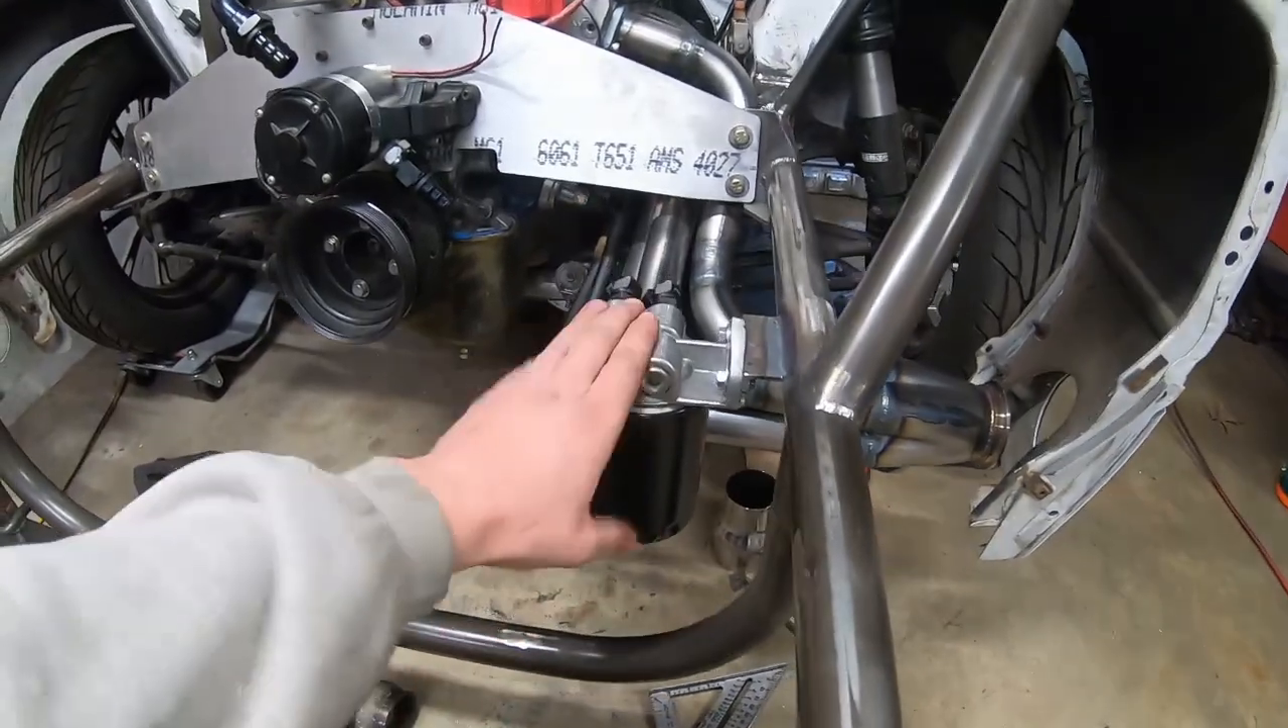I got my oil filter relocation mocked up.